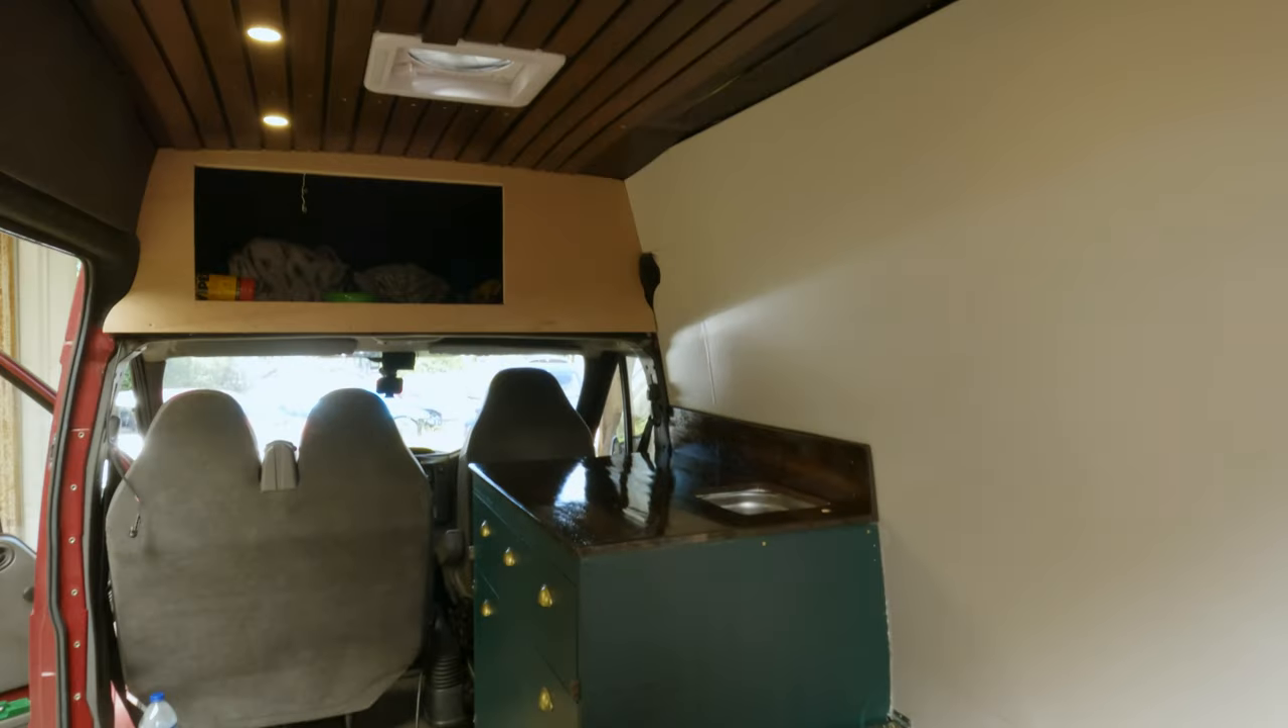We made the frame for the overhead shelf.